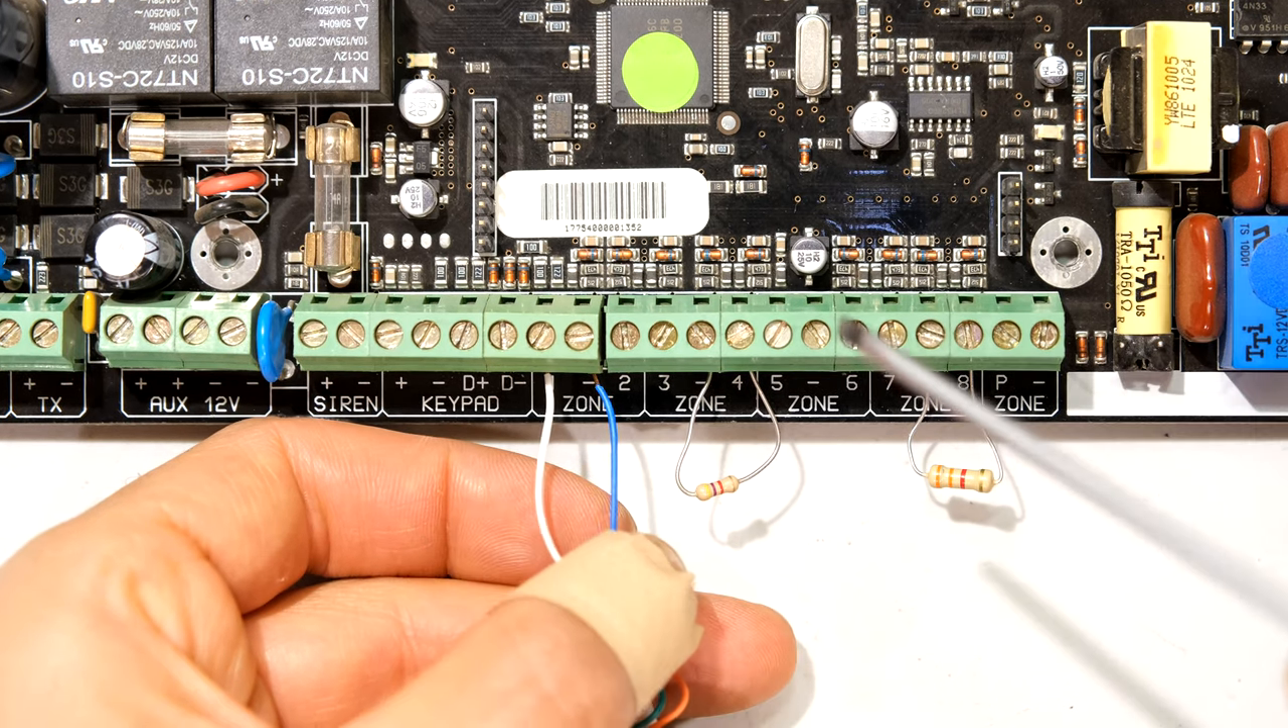There you can see the wires installed at the terminal.